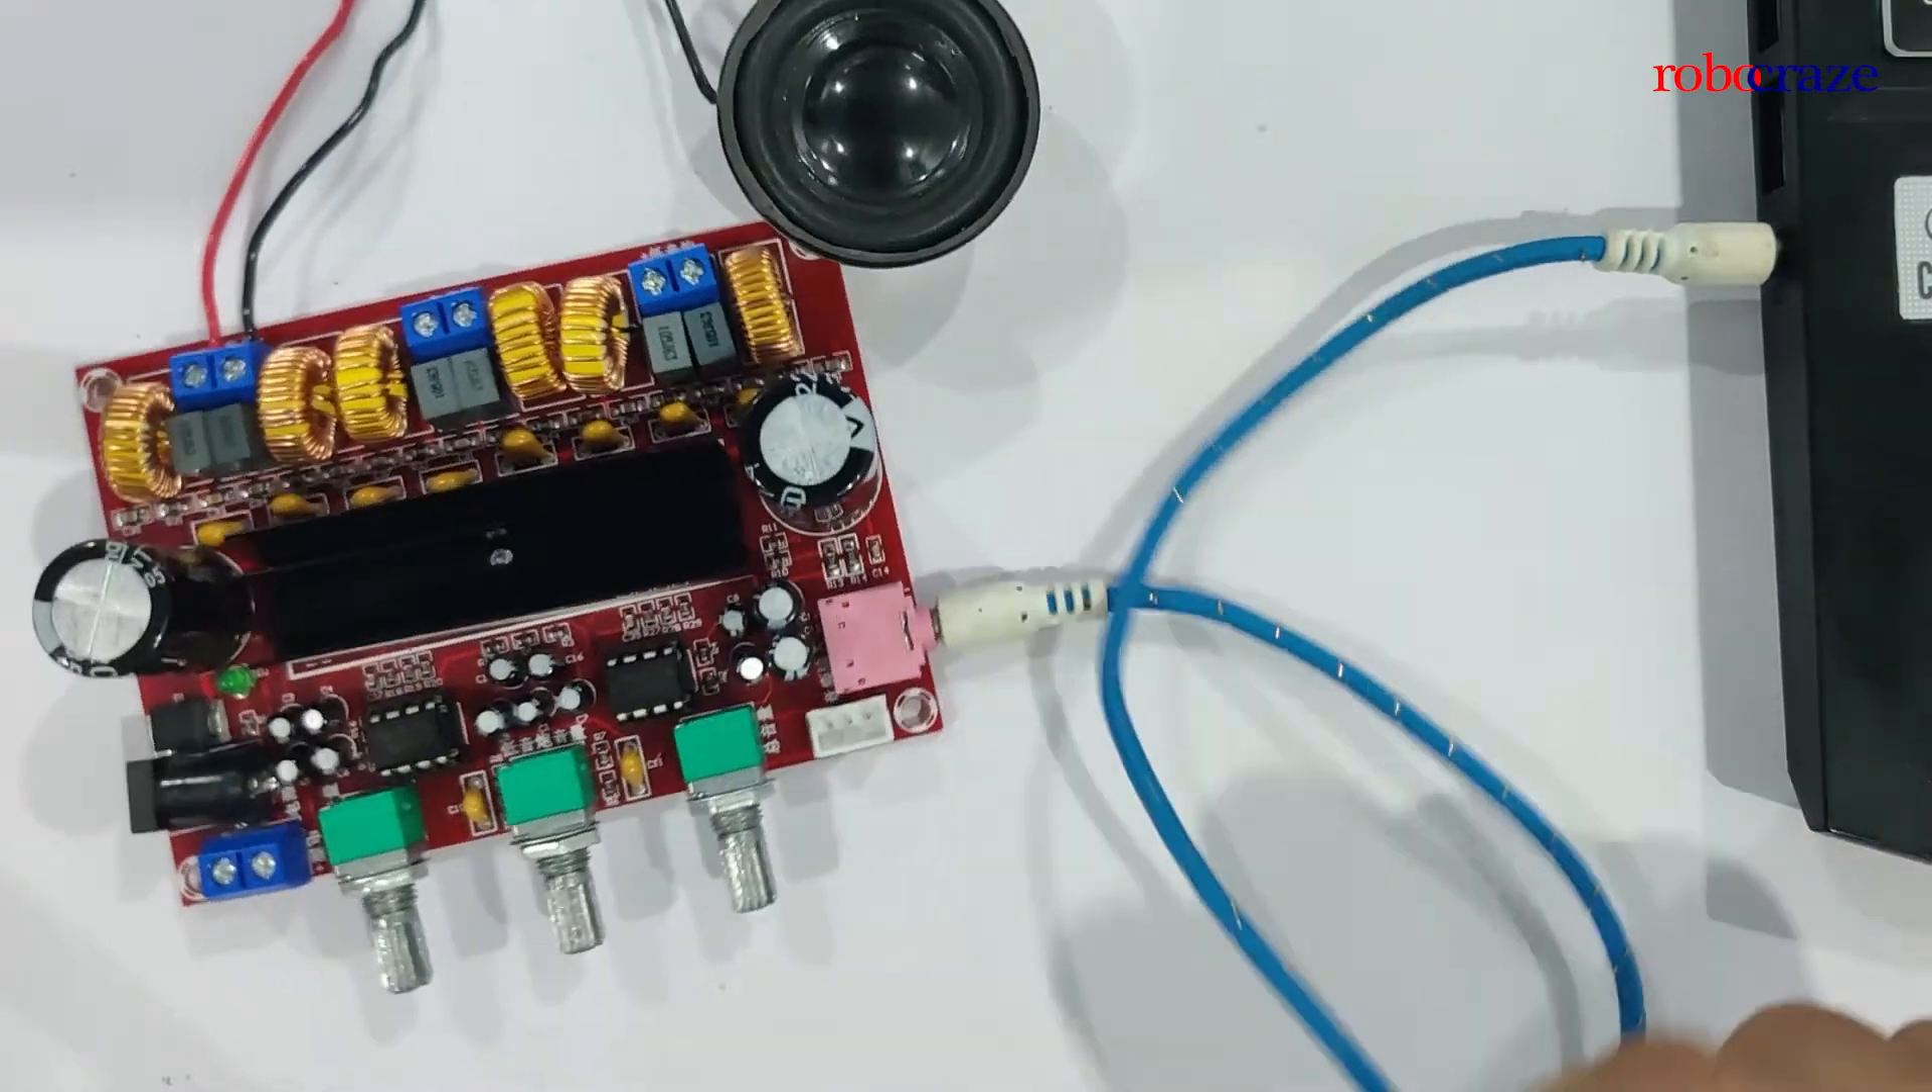So there, I have the input connected through the aux cable.